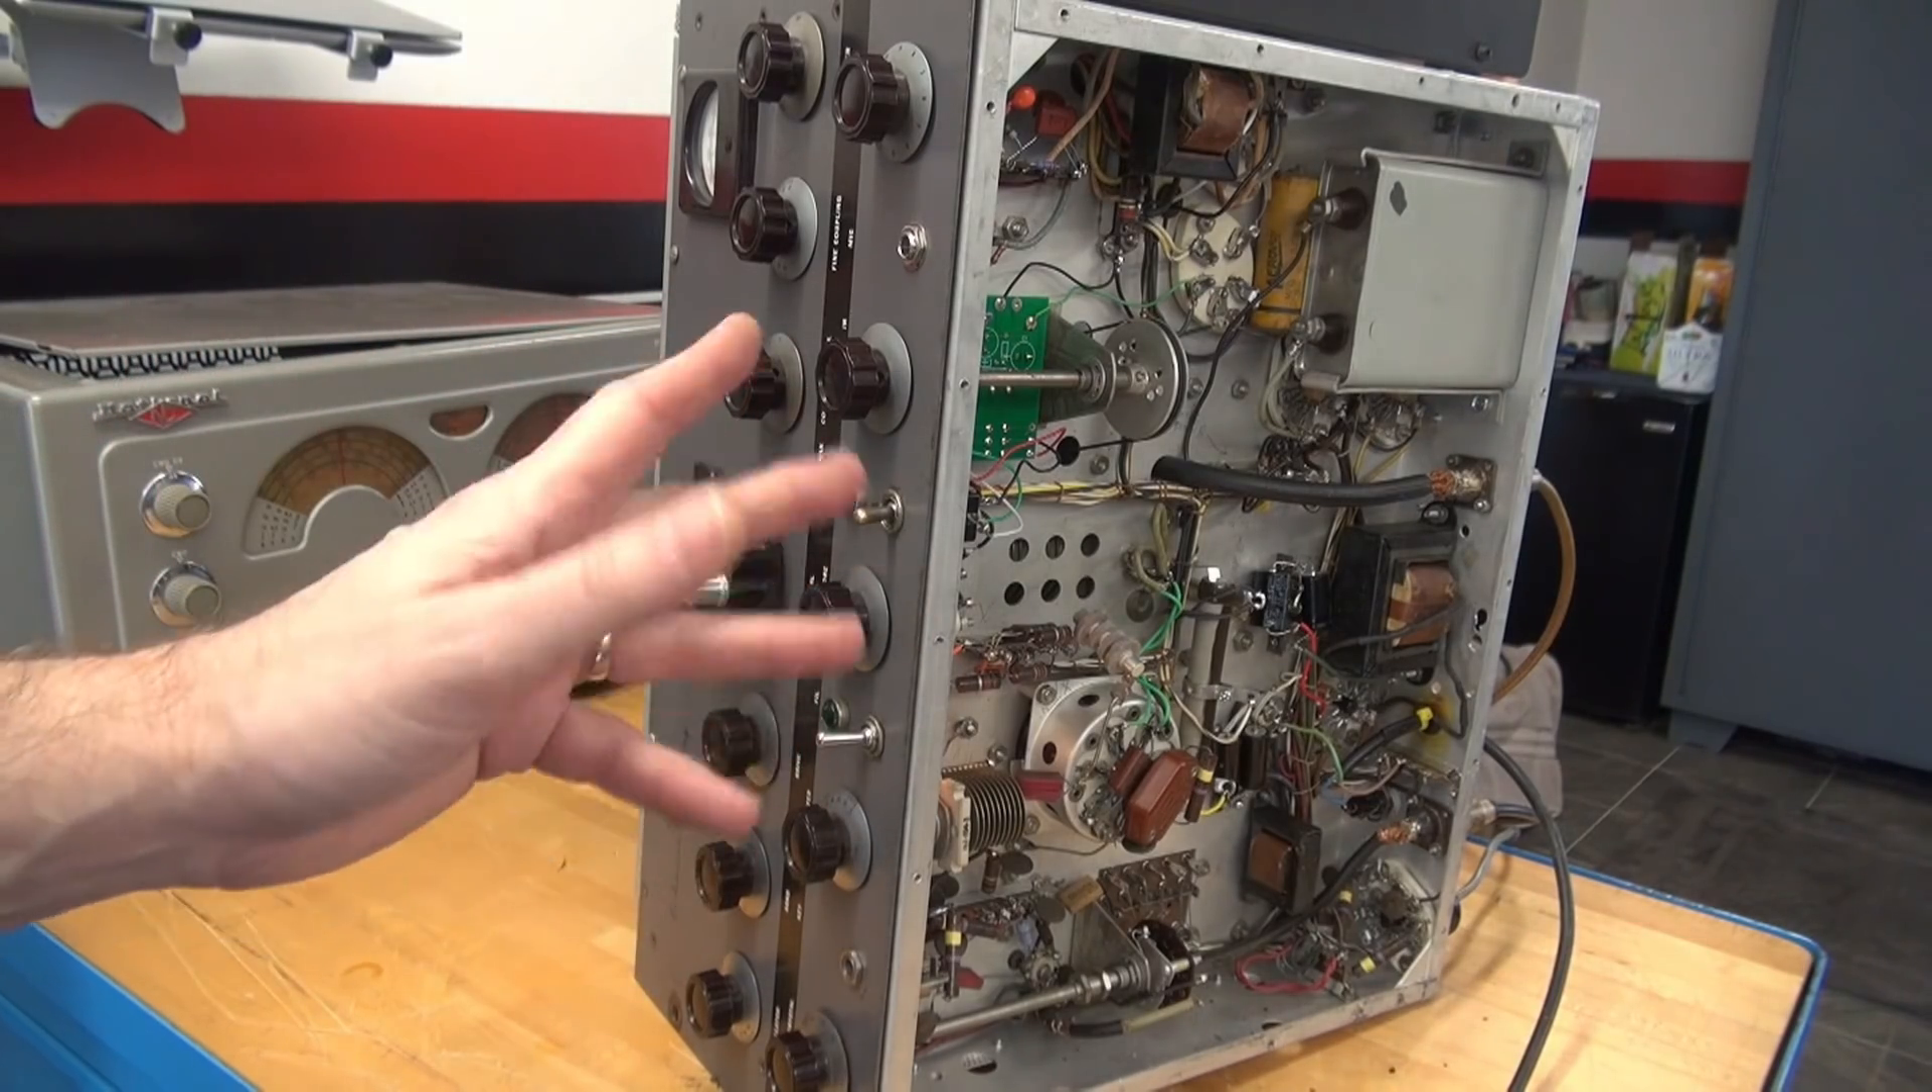I don't have the bottom cover installed.